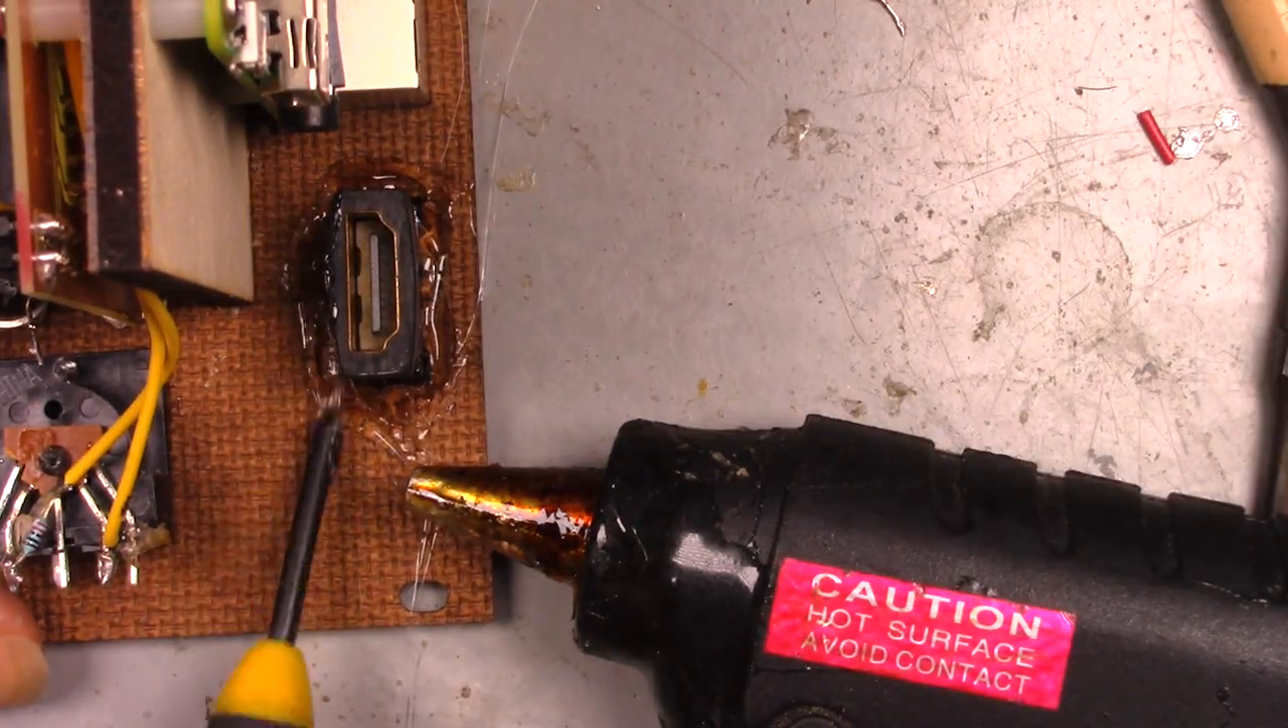The HDMI coupler was mounted with hot glue, which bonds very well to the fiberboard faceplate.